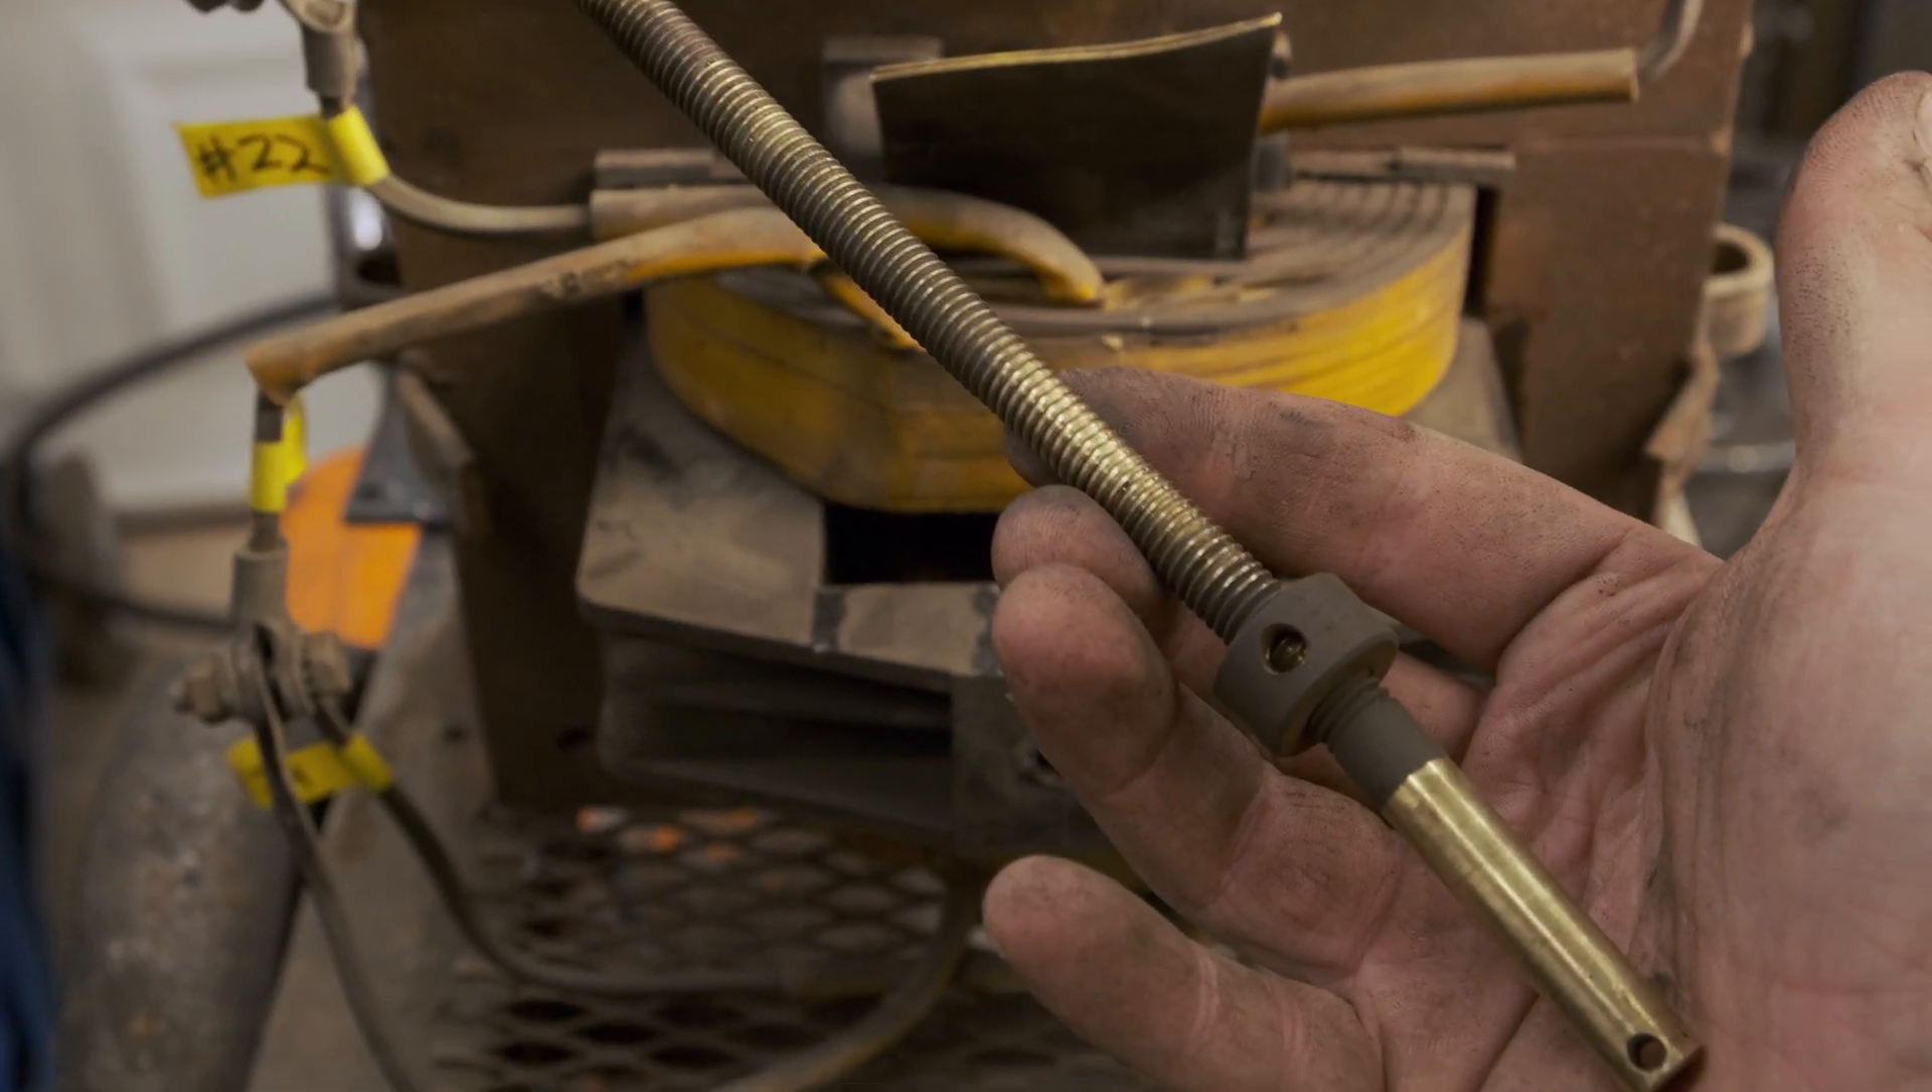I got the lead screw out and now I can take it over the bench and measure it and order some replacement parts.